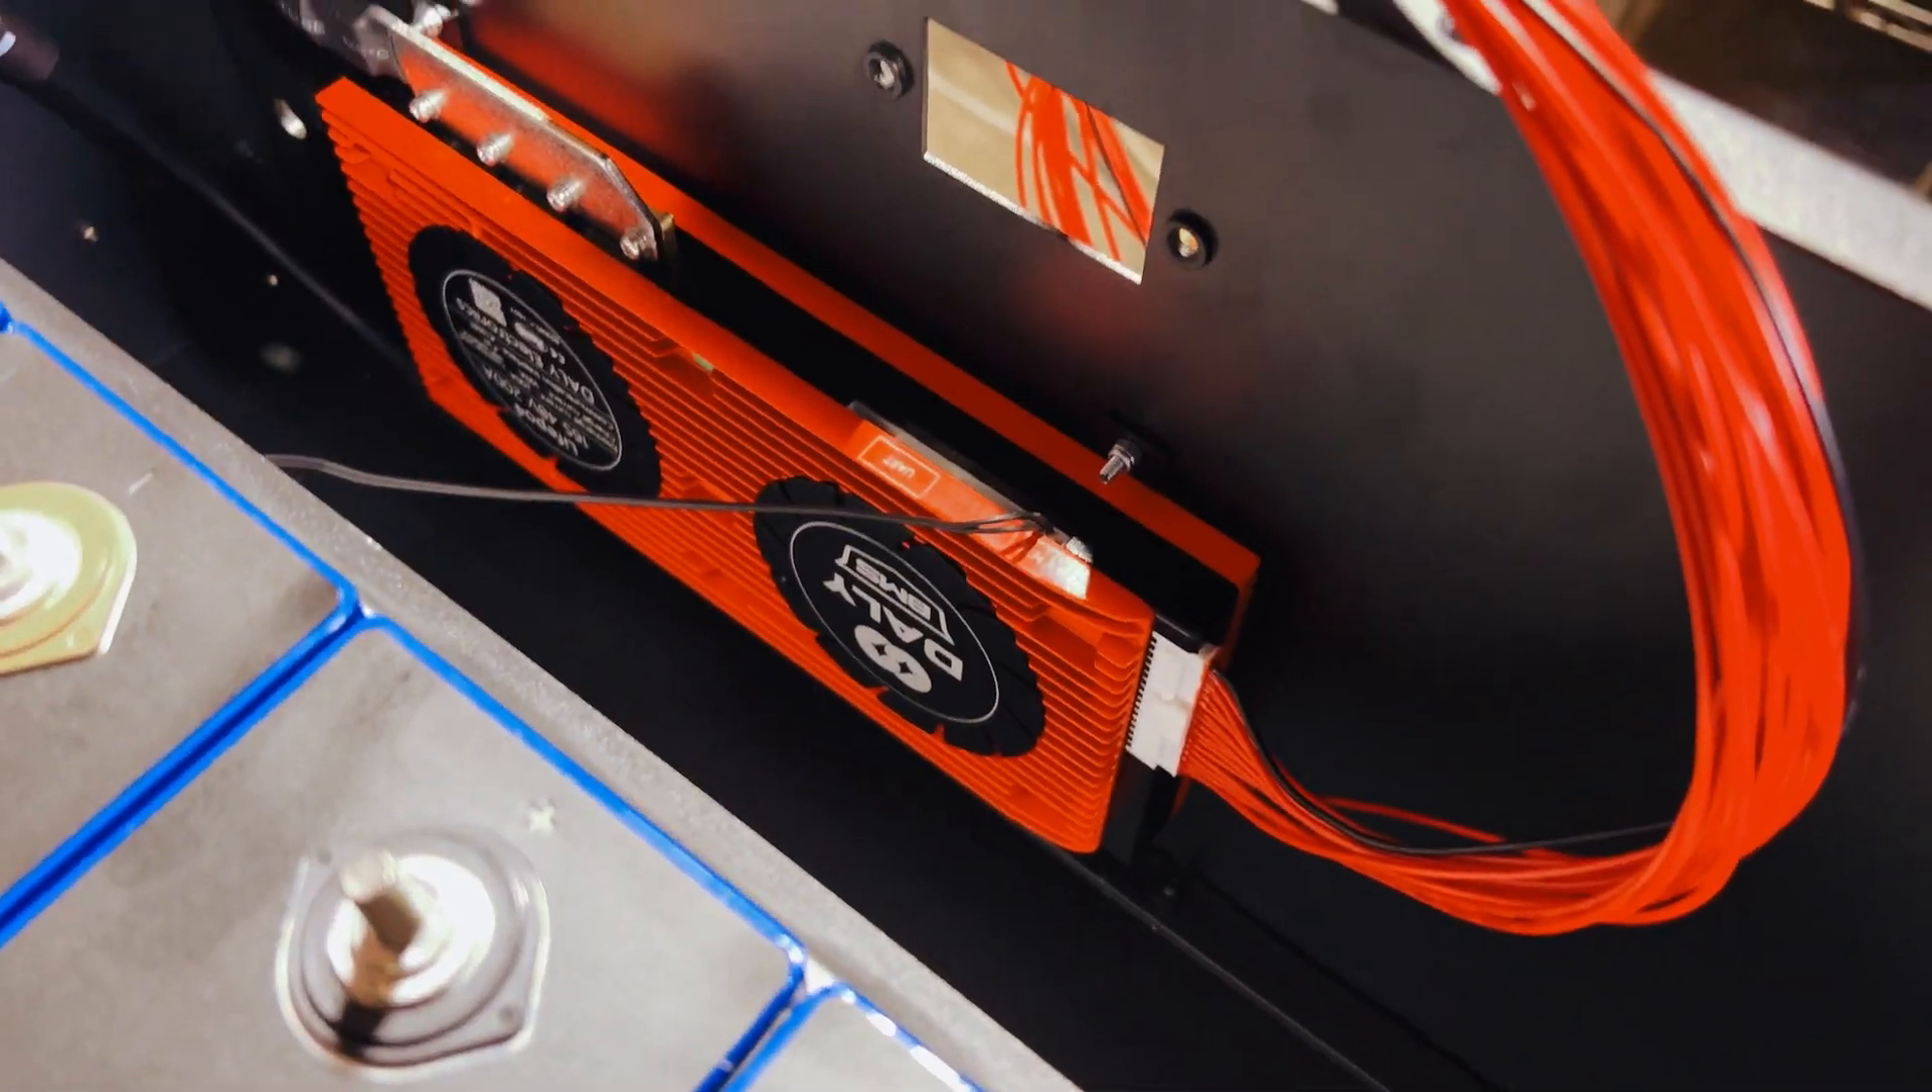The bms has been bolted in.